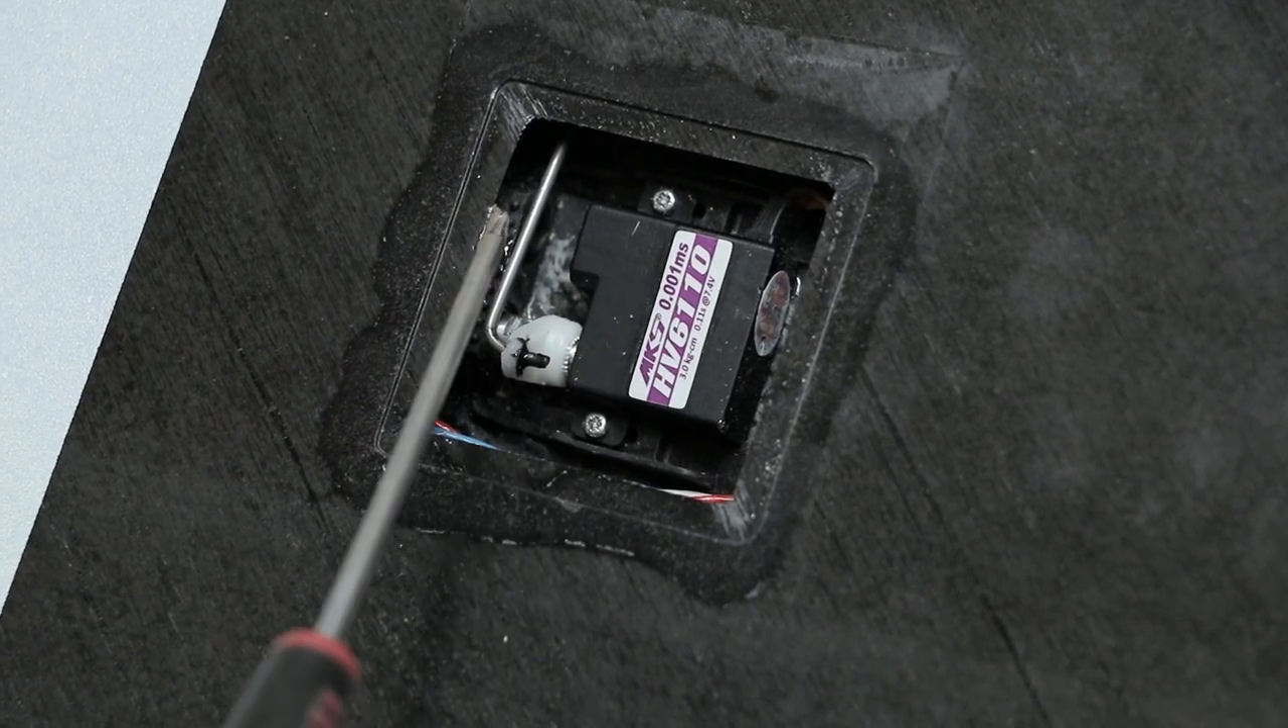So here's a close-up of the flap servo installed in the left wing.